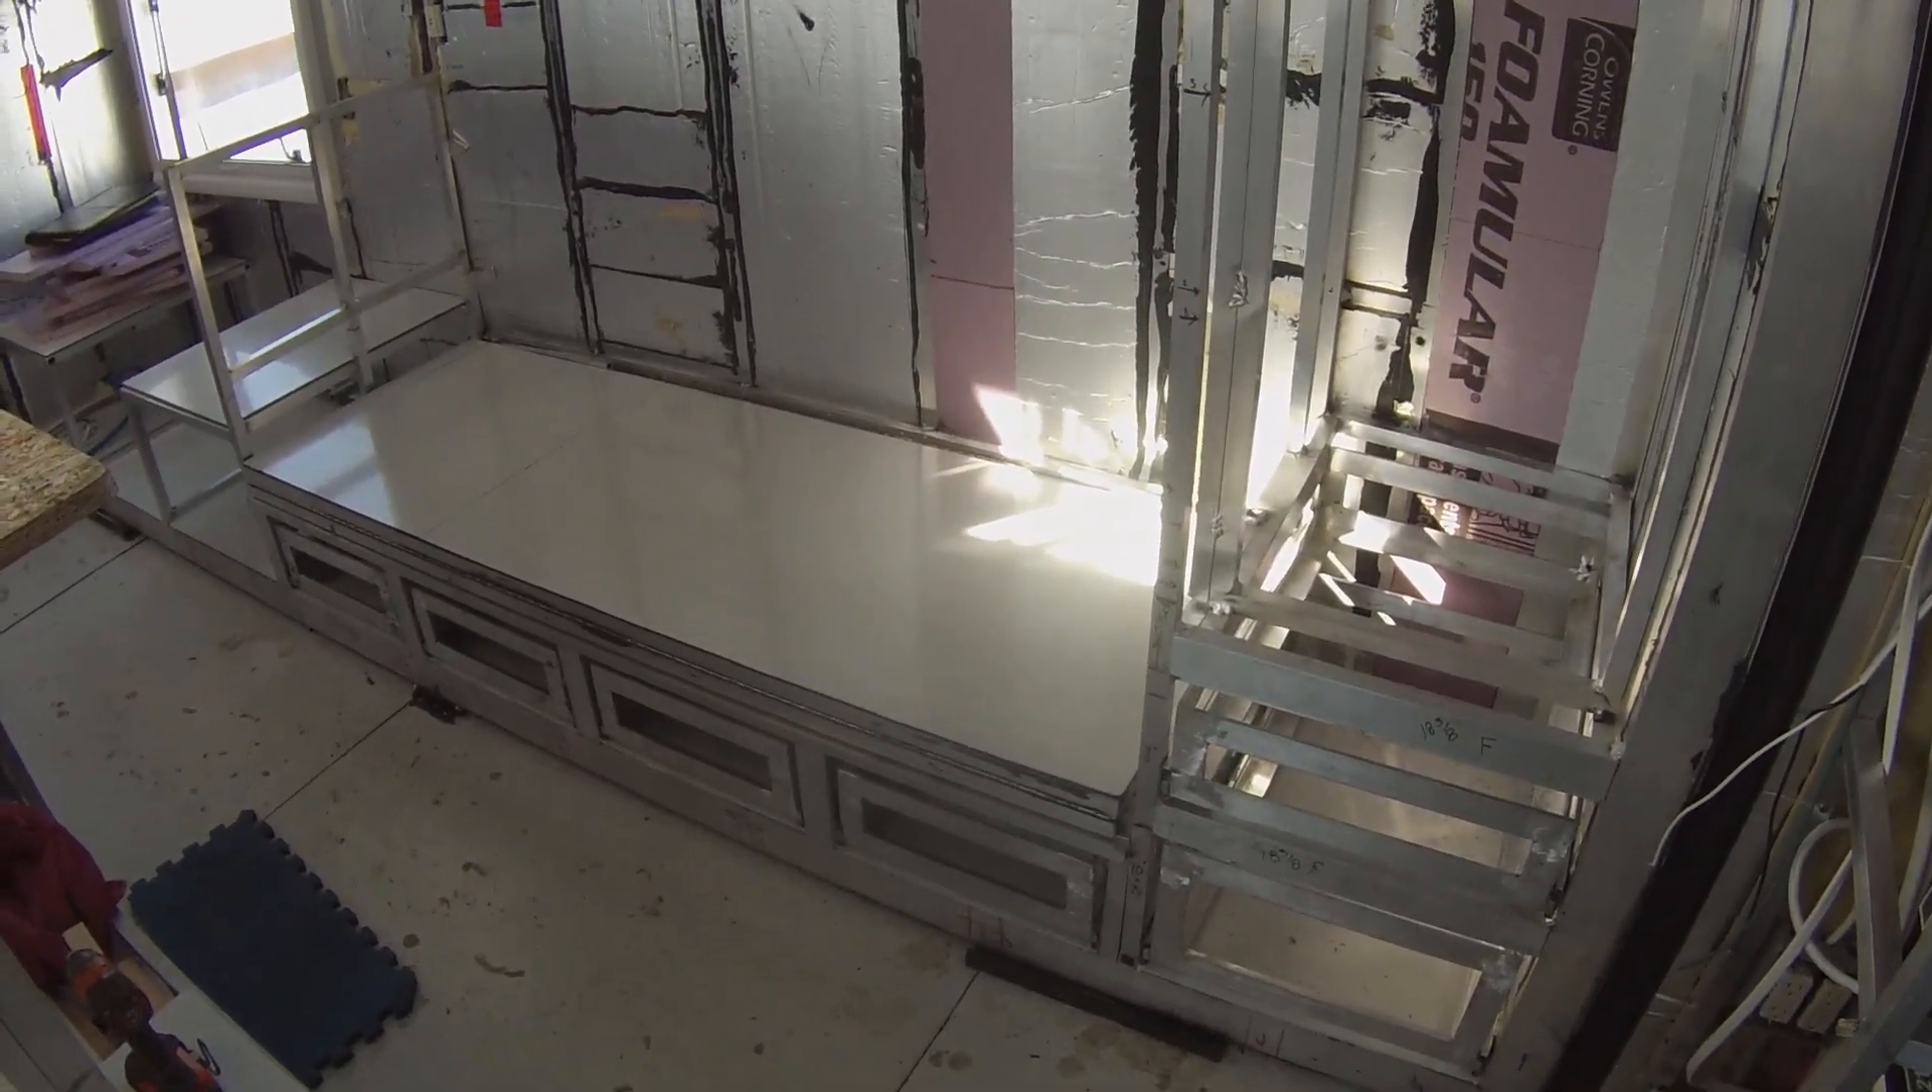I am nearly done with all the structural framing if not done and i am currently working on the drawers.